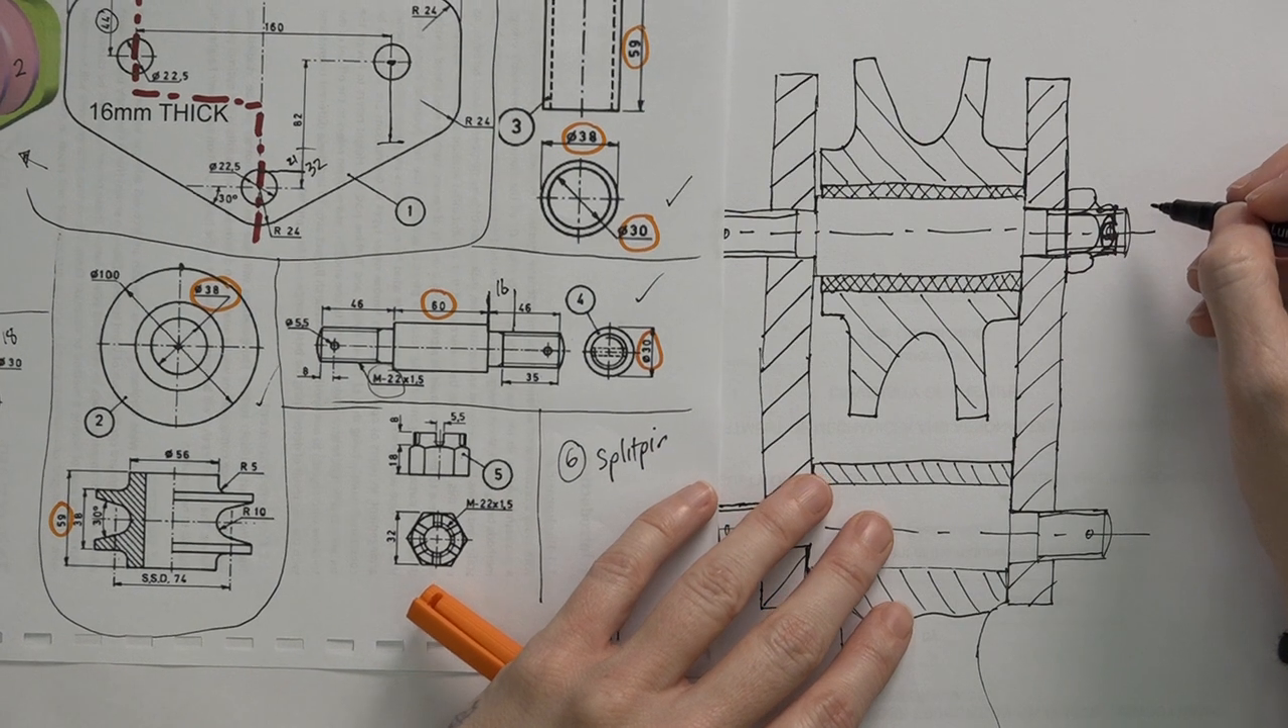And there's still a piece of the shaft protruding.